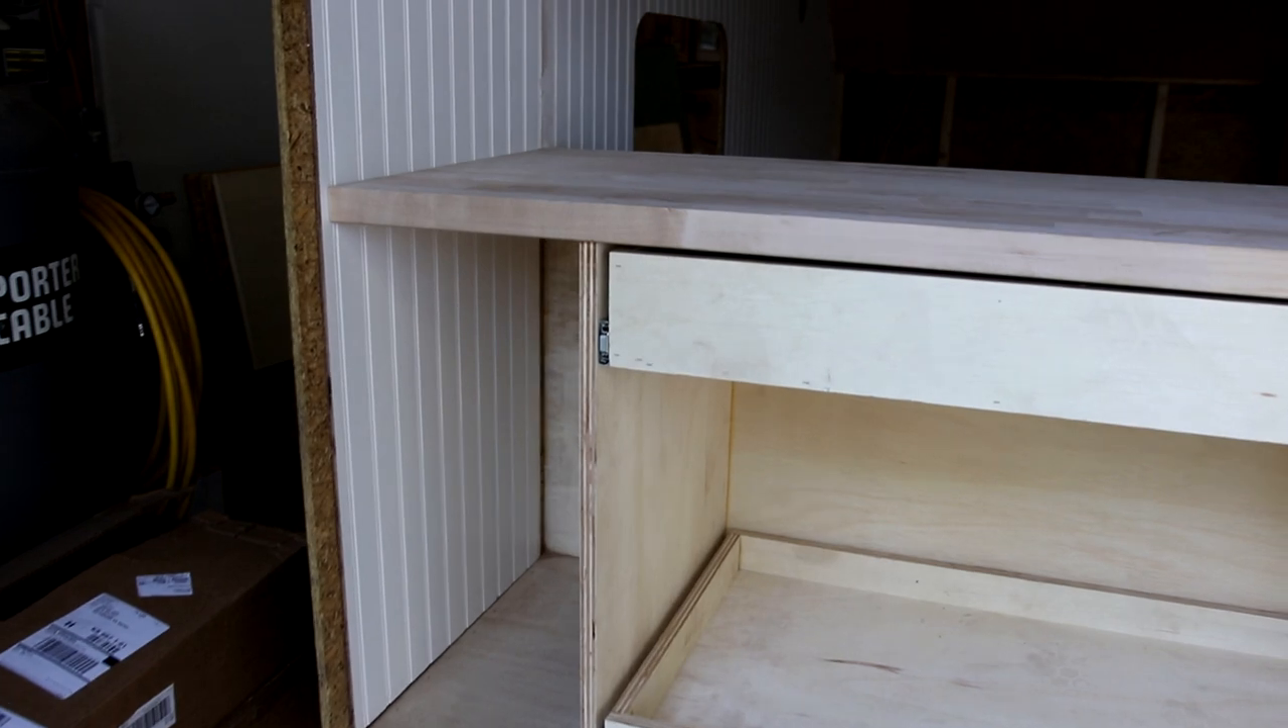We got this butcher block, uh, mounted up here.